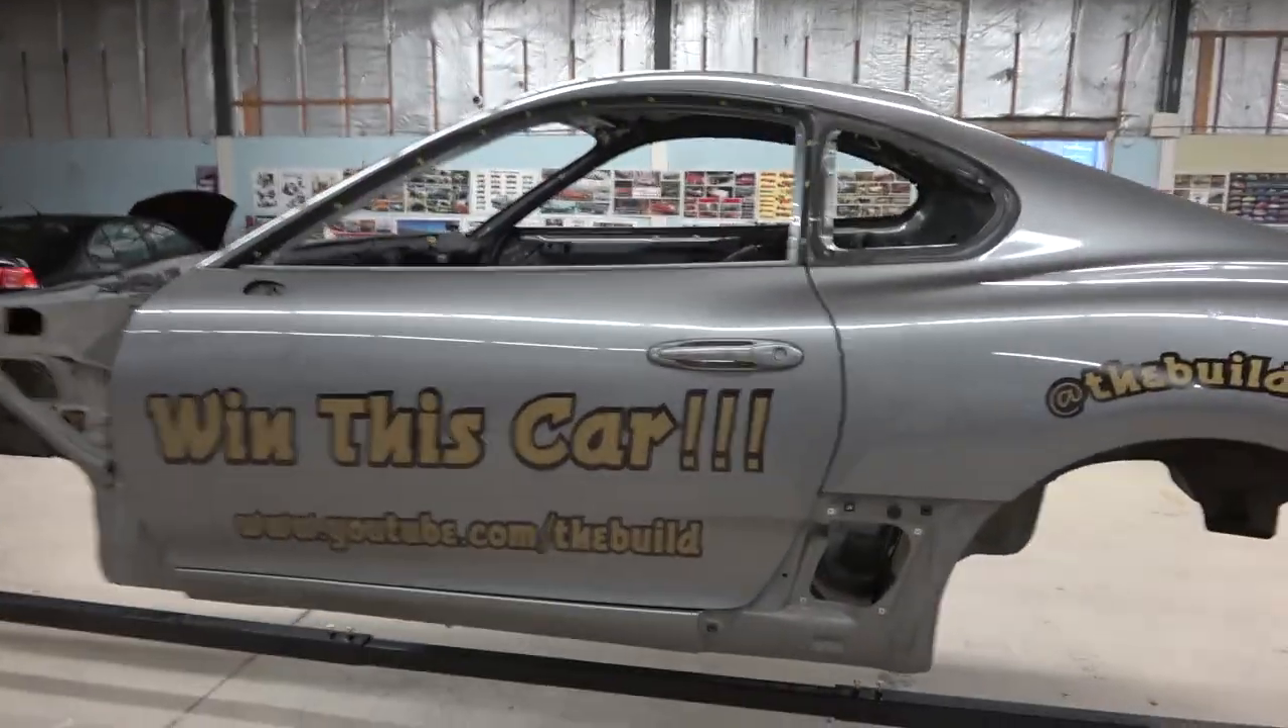But on the Supra this week I still got to get those stickers off because I've been lazy and didn't want to get them off.